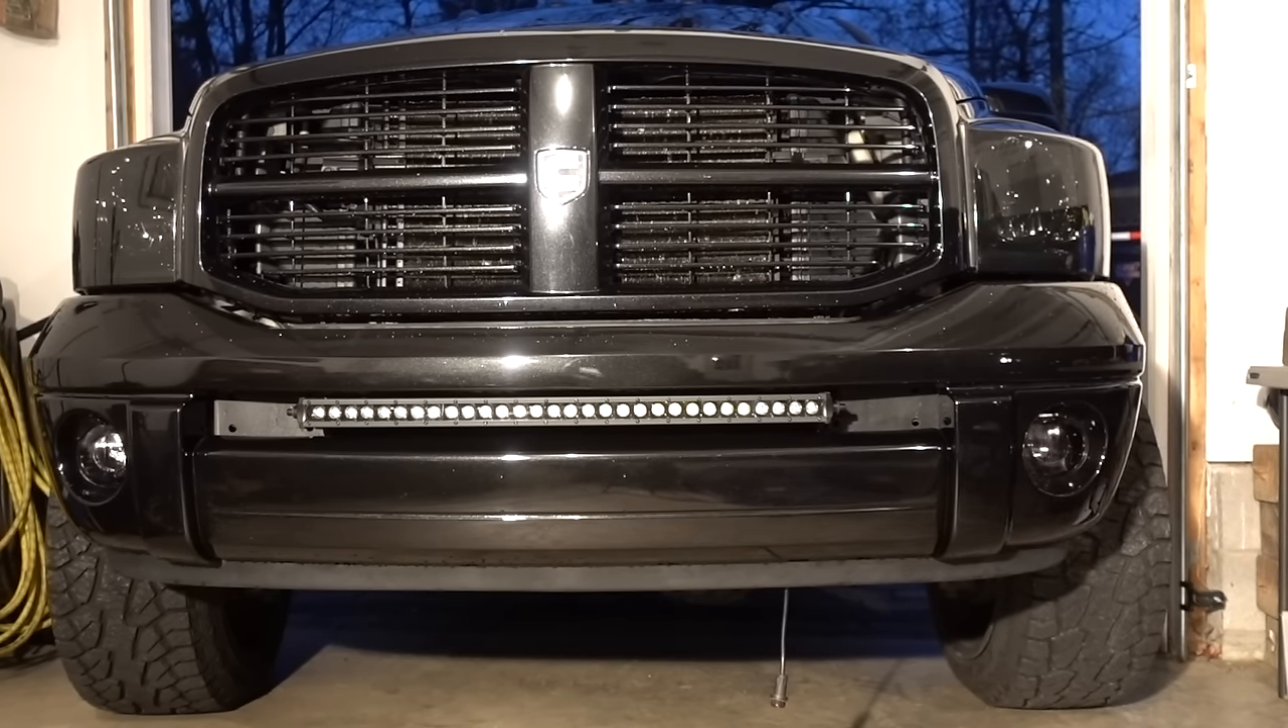Alright guys, so we just finished wrapping up mounting of the light bar.